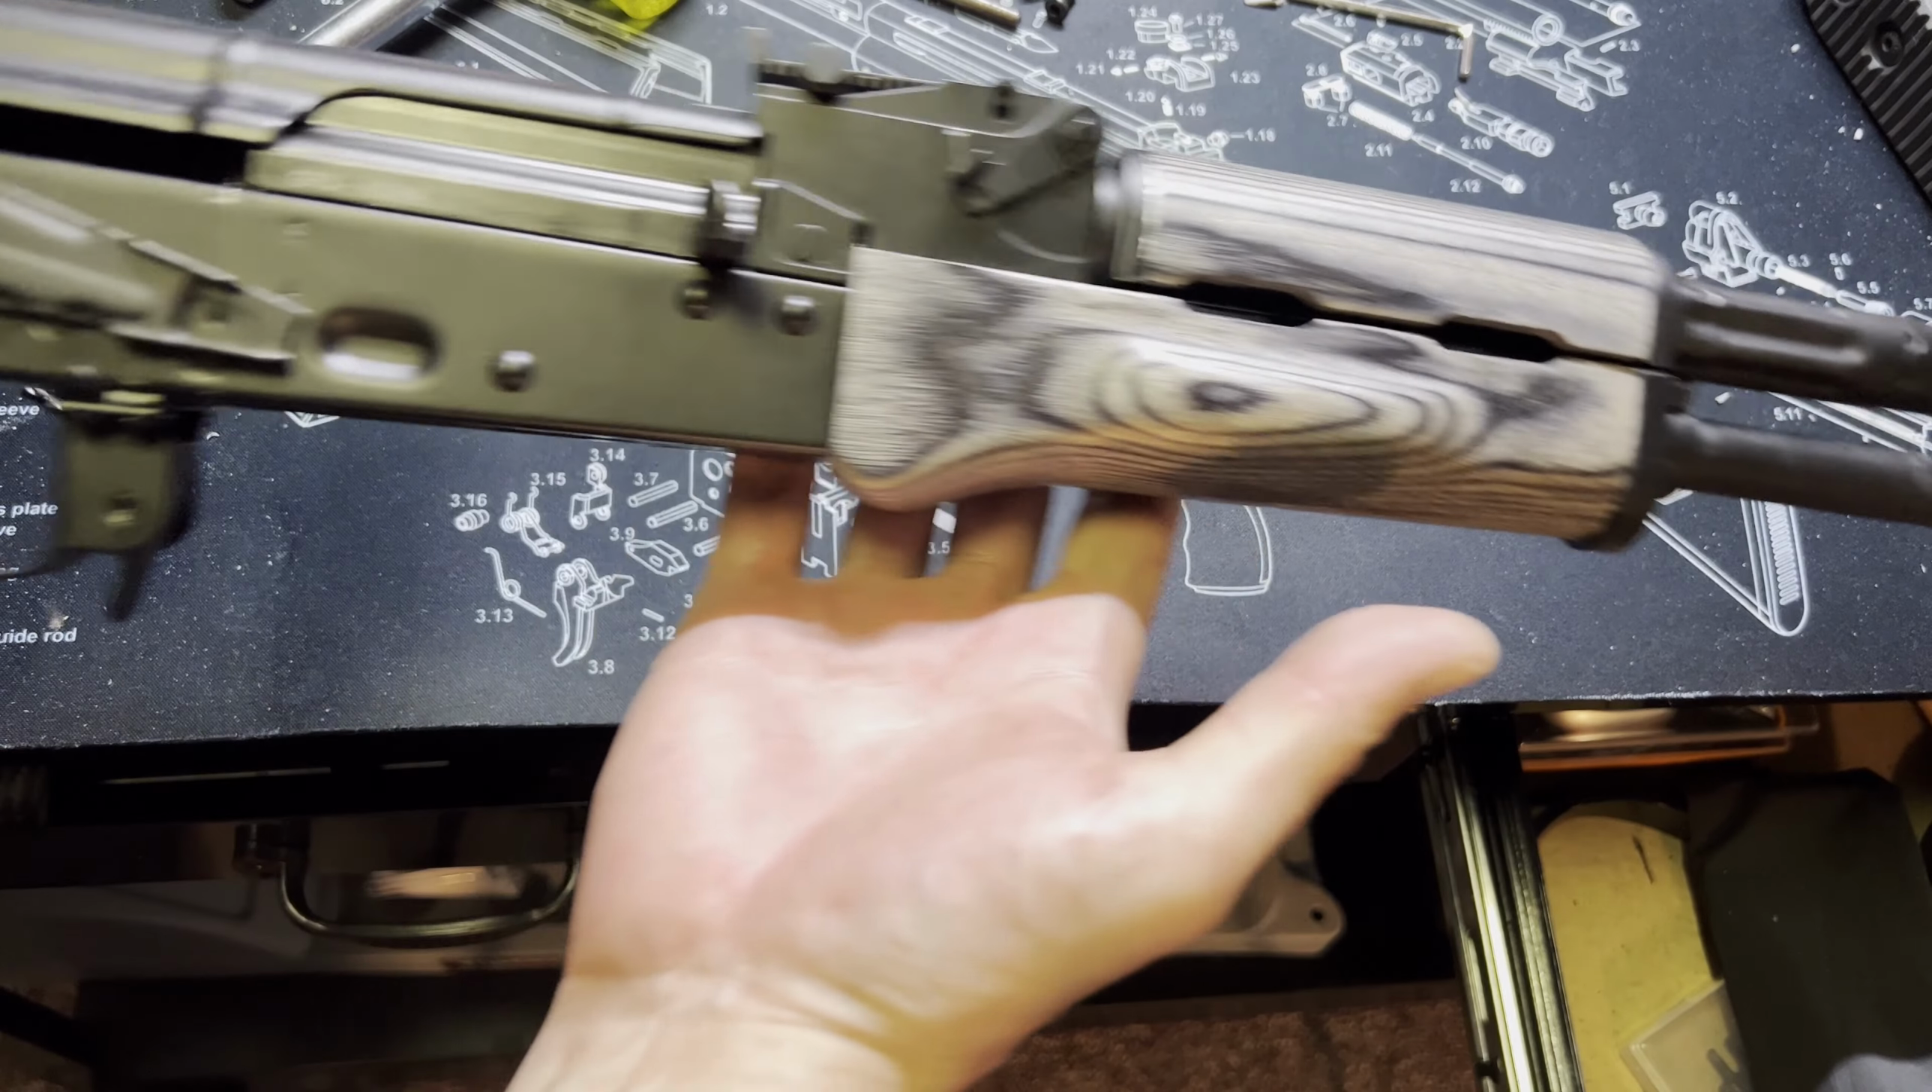Now we got ourselves a new looking AK and it looks absolutely gorgeous especially with this new wood on there.